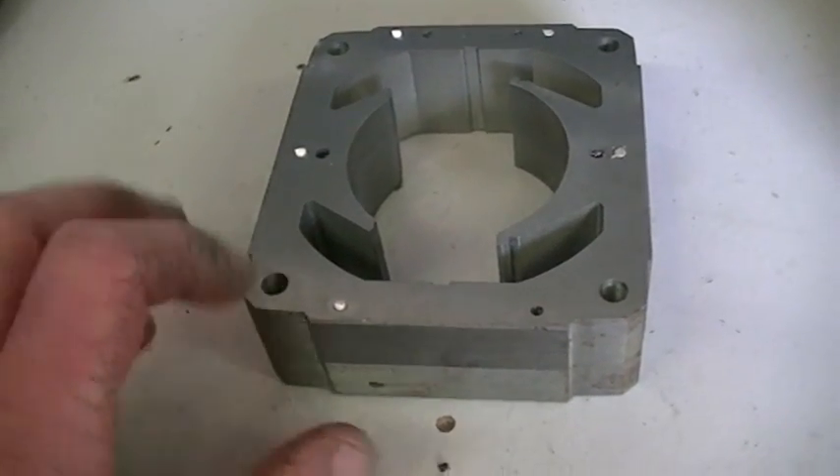The windings and the plastic shroud or the plastic protective part around the stator has been removed.